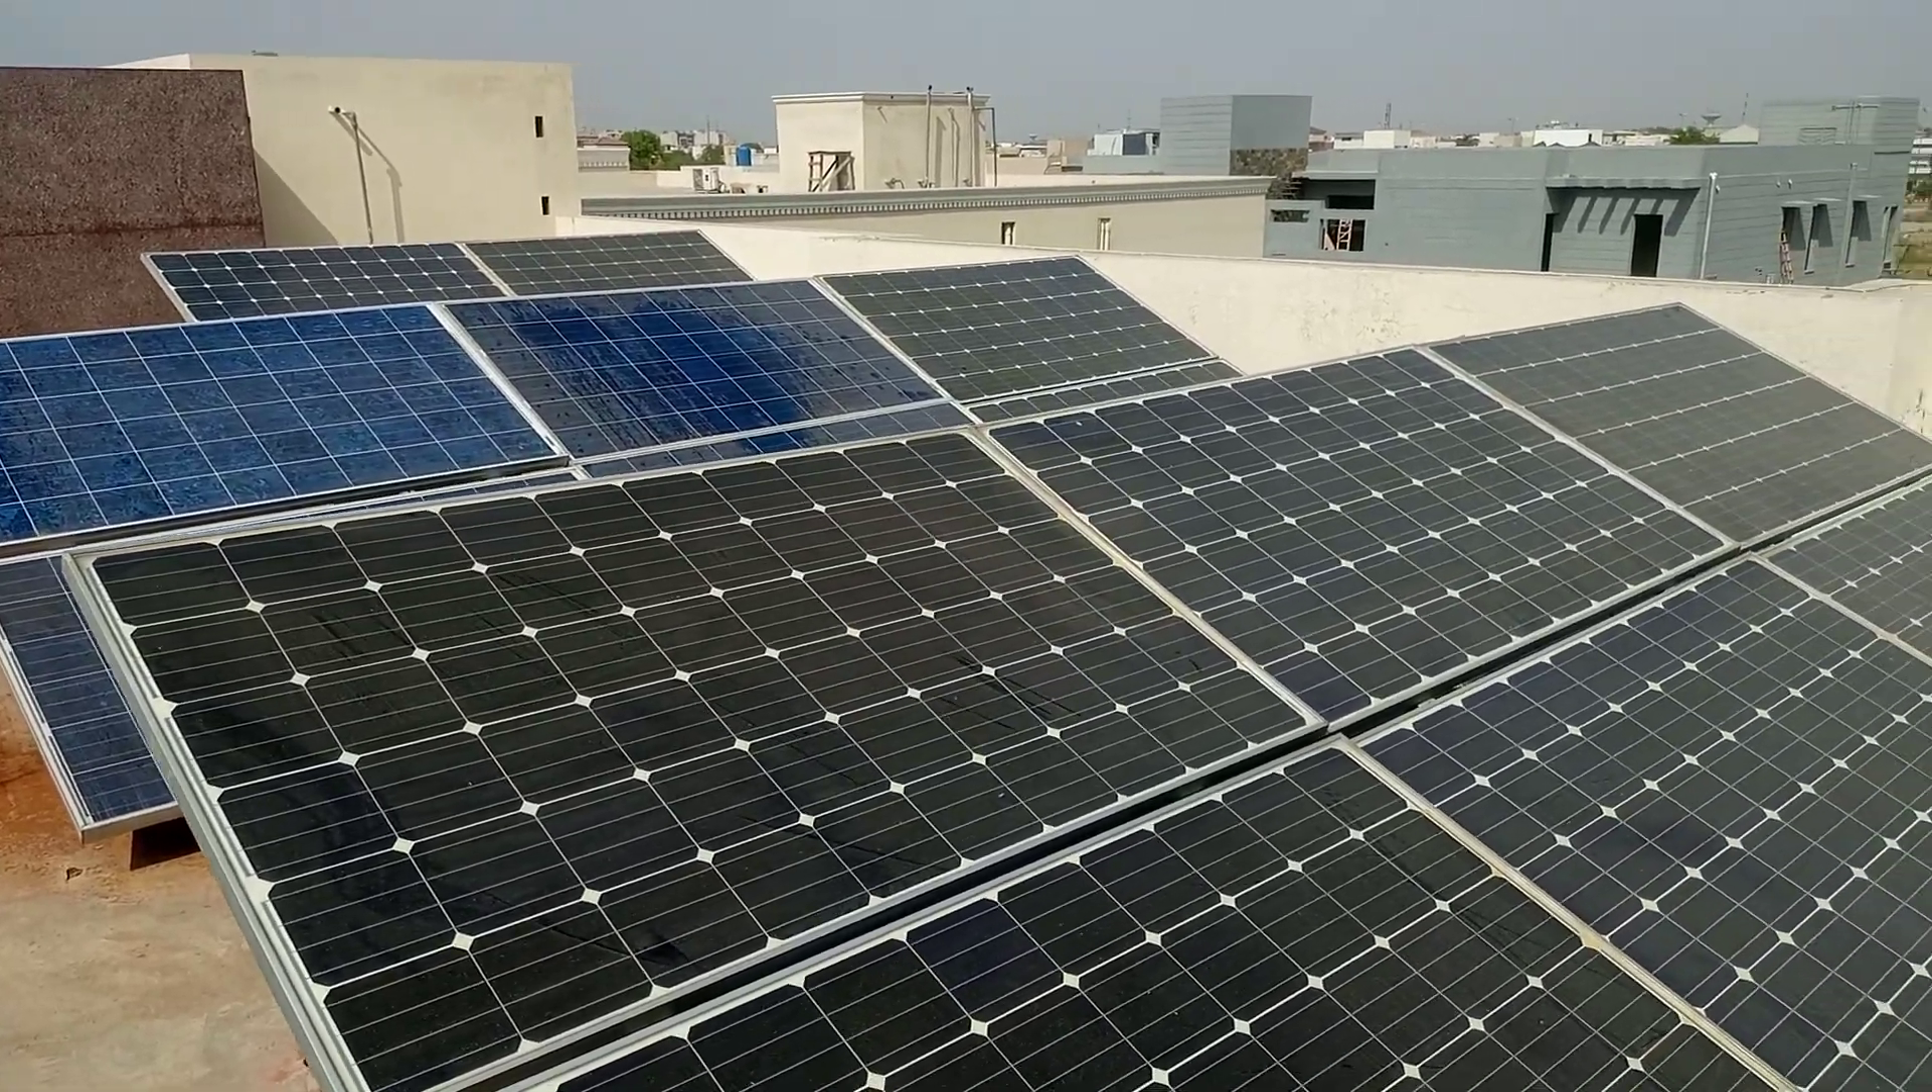تو ناظرین یہ پلٹیں ہم لگی ہوئی ہیں انشاءاللہ ہم نے لگائی ہیں بہت اچھے طریقے سے۔